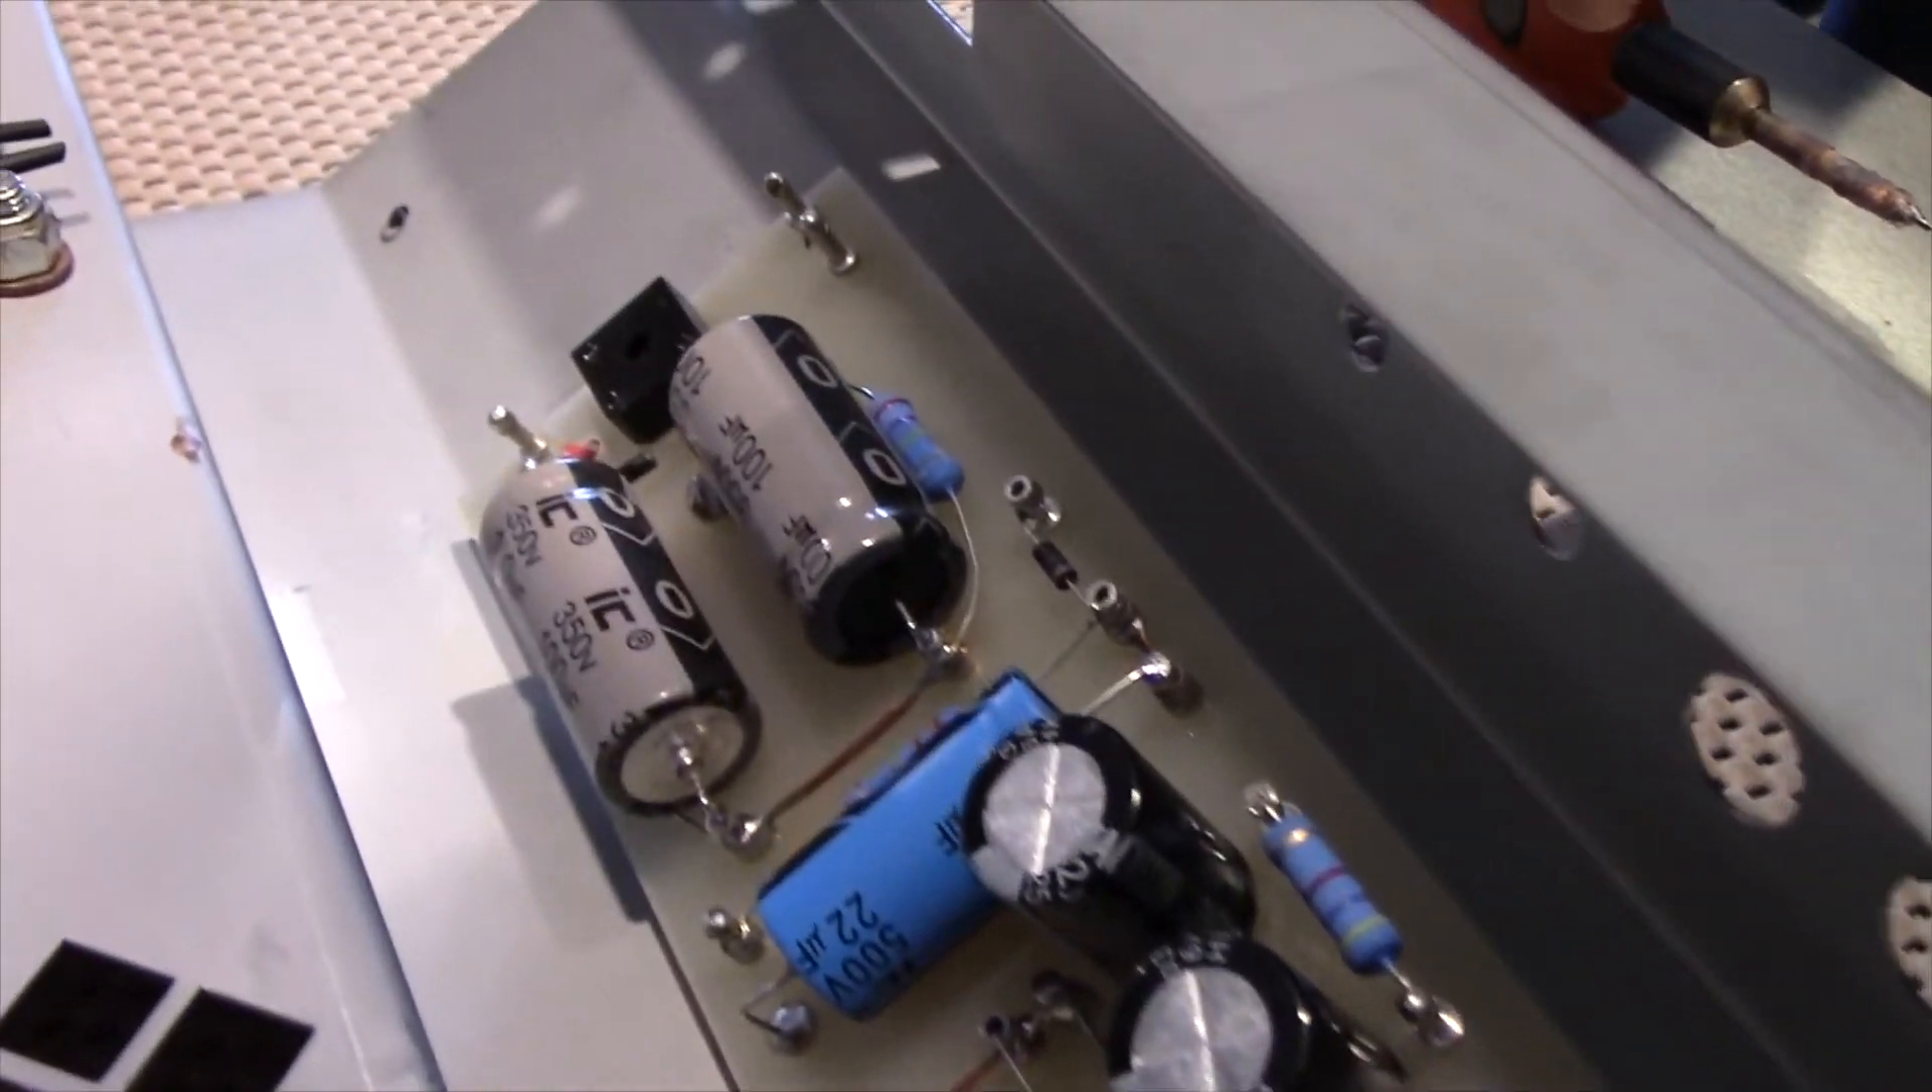Craig got busy throughout the week getting the components mounted and soldered into place. Just look at the beautiful end result of his hard work.